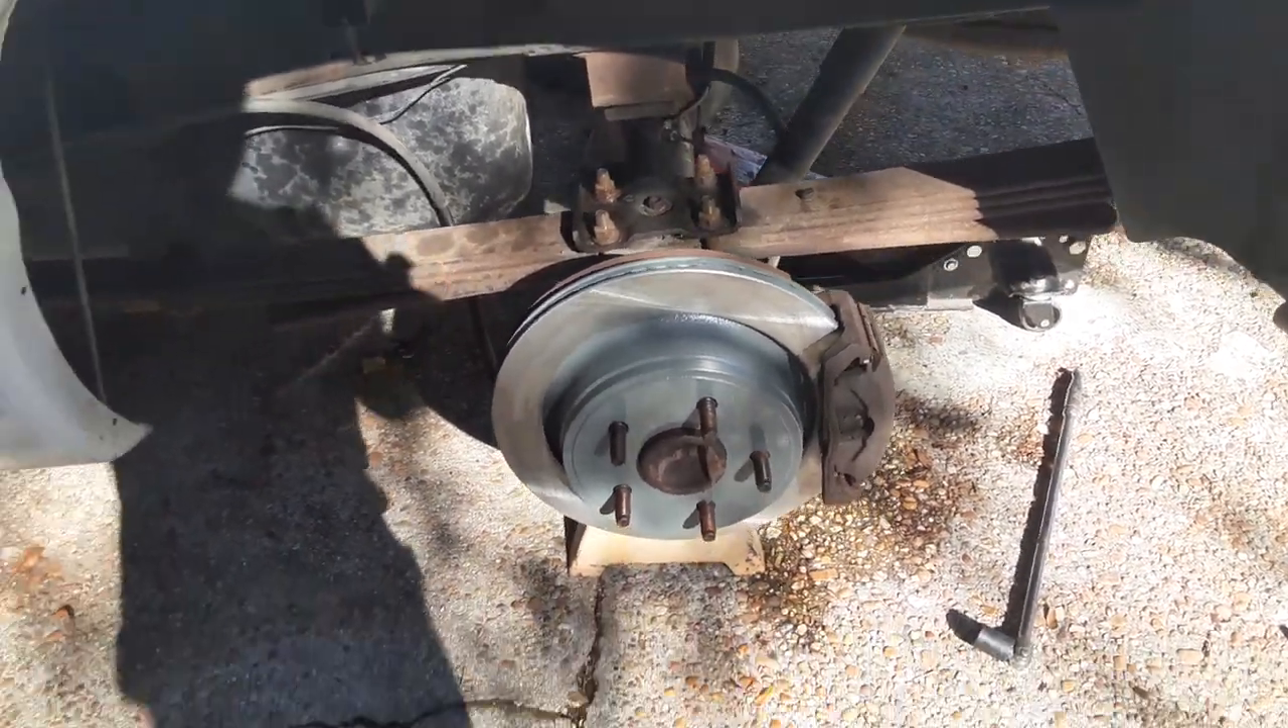So now all that's left to do is put the tires on this bitch and go drive it.